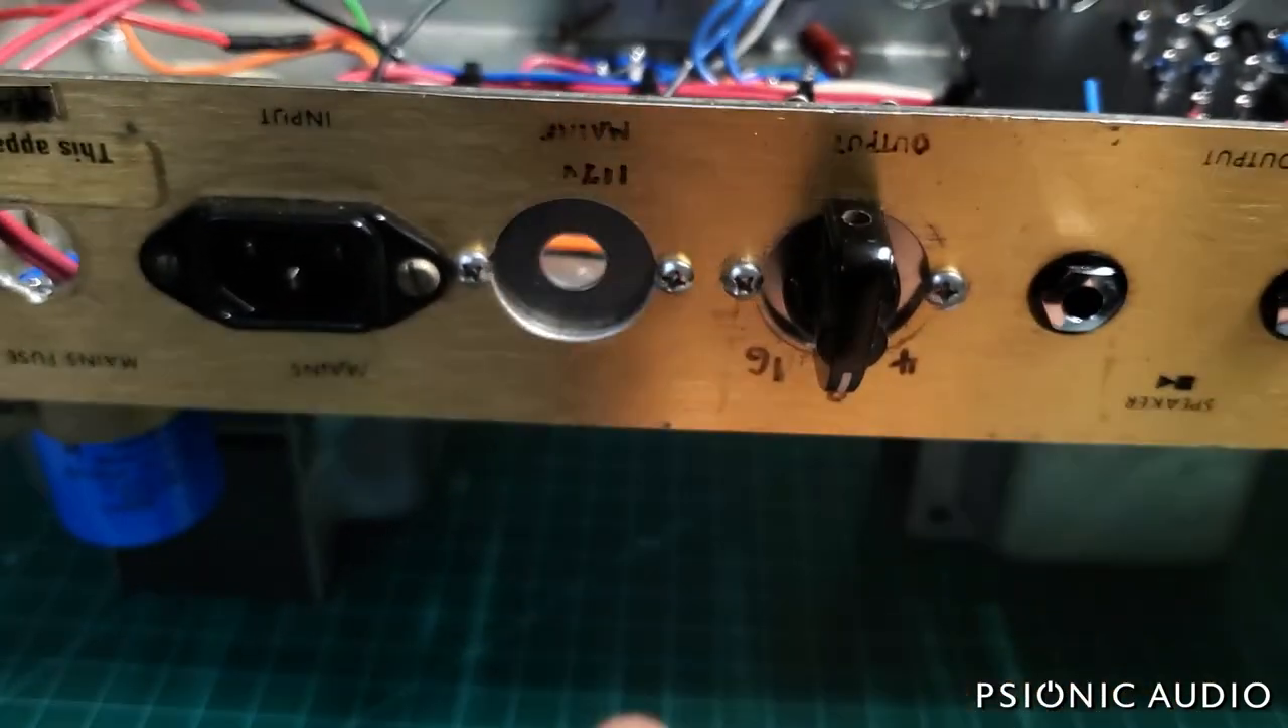All right, so here I've got an impedance selector switch mounted, much better than the crappy one that came in.